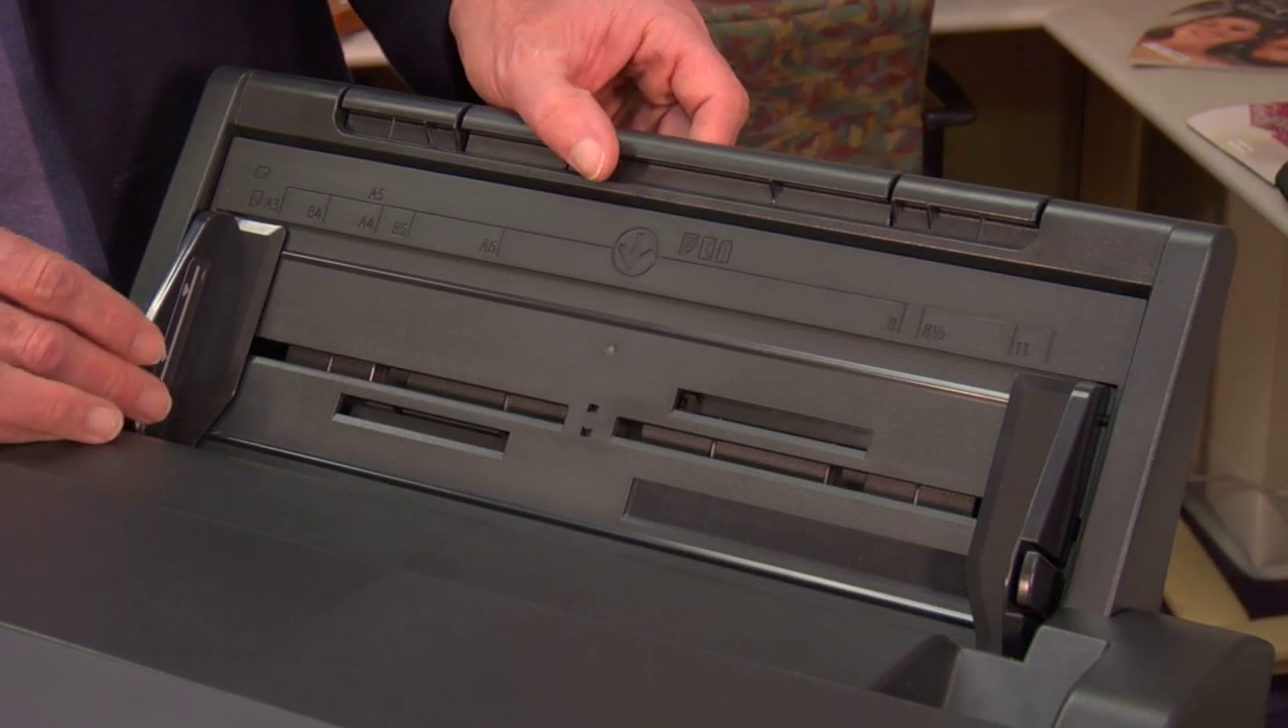Now that our bypass tray is installed, we're ready to use it.